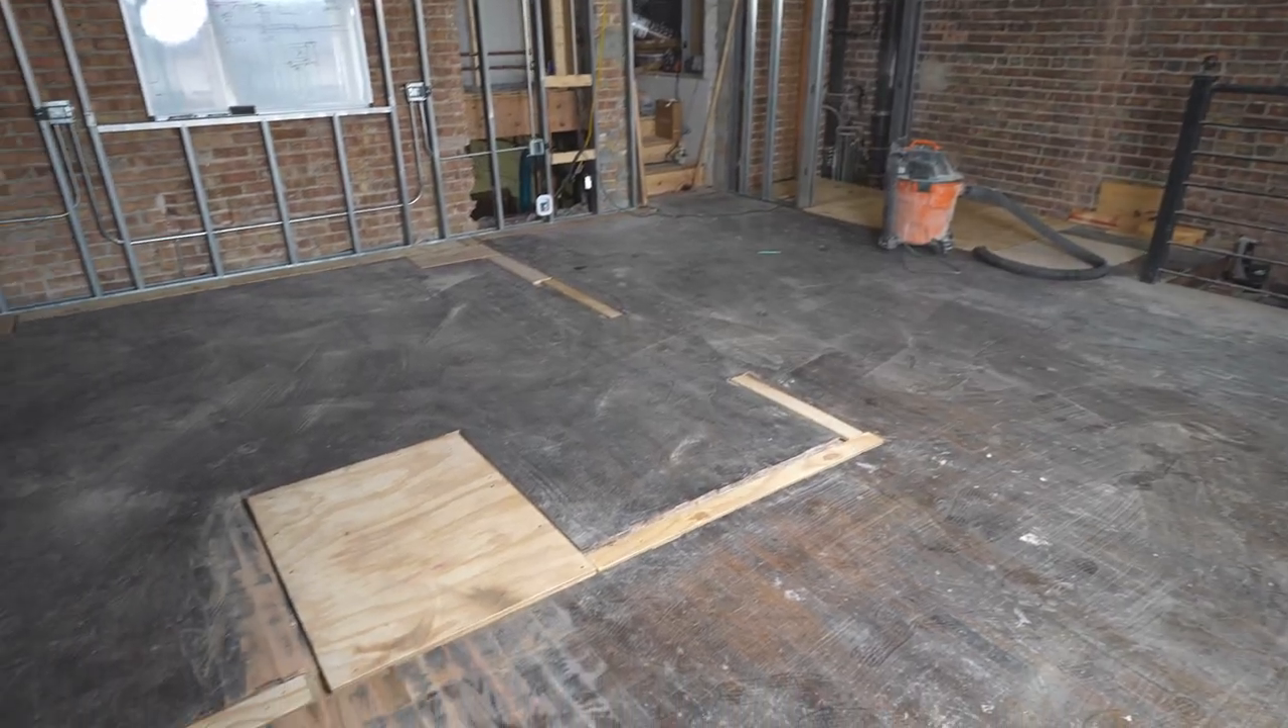So I lost a day because of hitting that electrical with my saw, but I got all the subfloor patched up, ready to hit the ground running, putting the rest of the floor in.